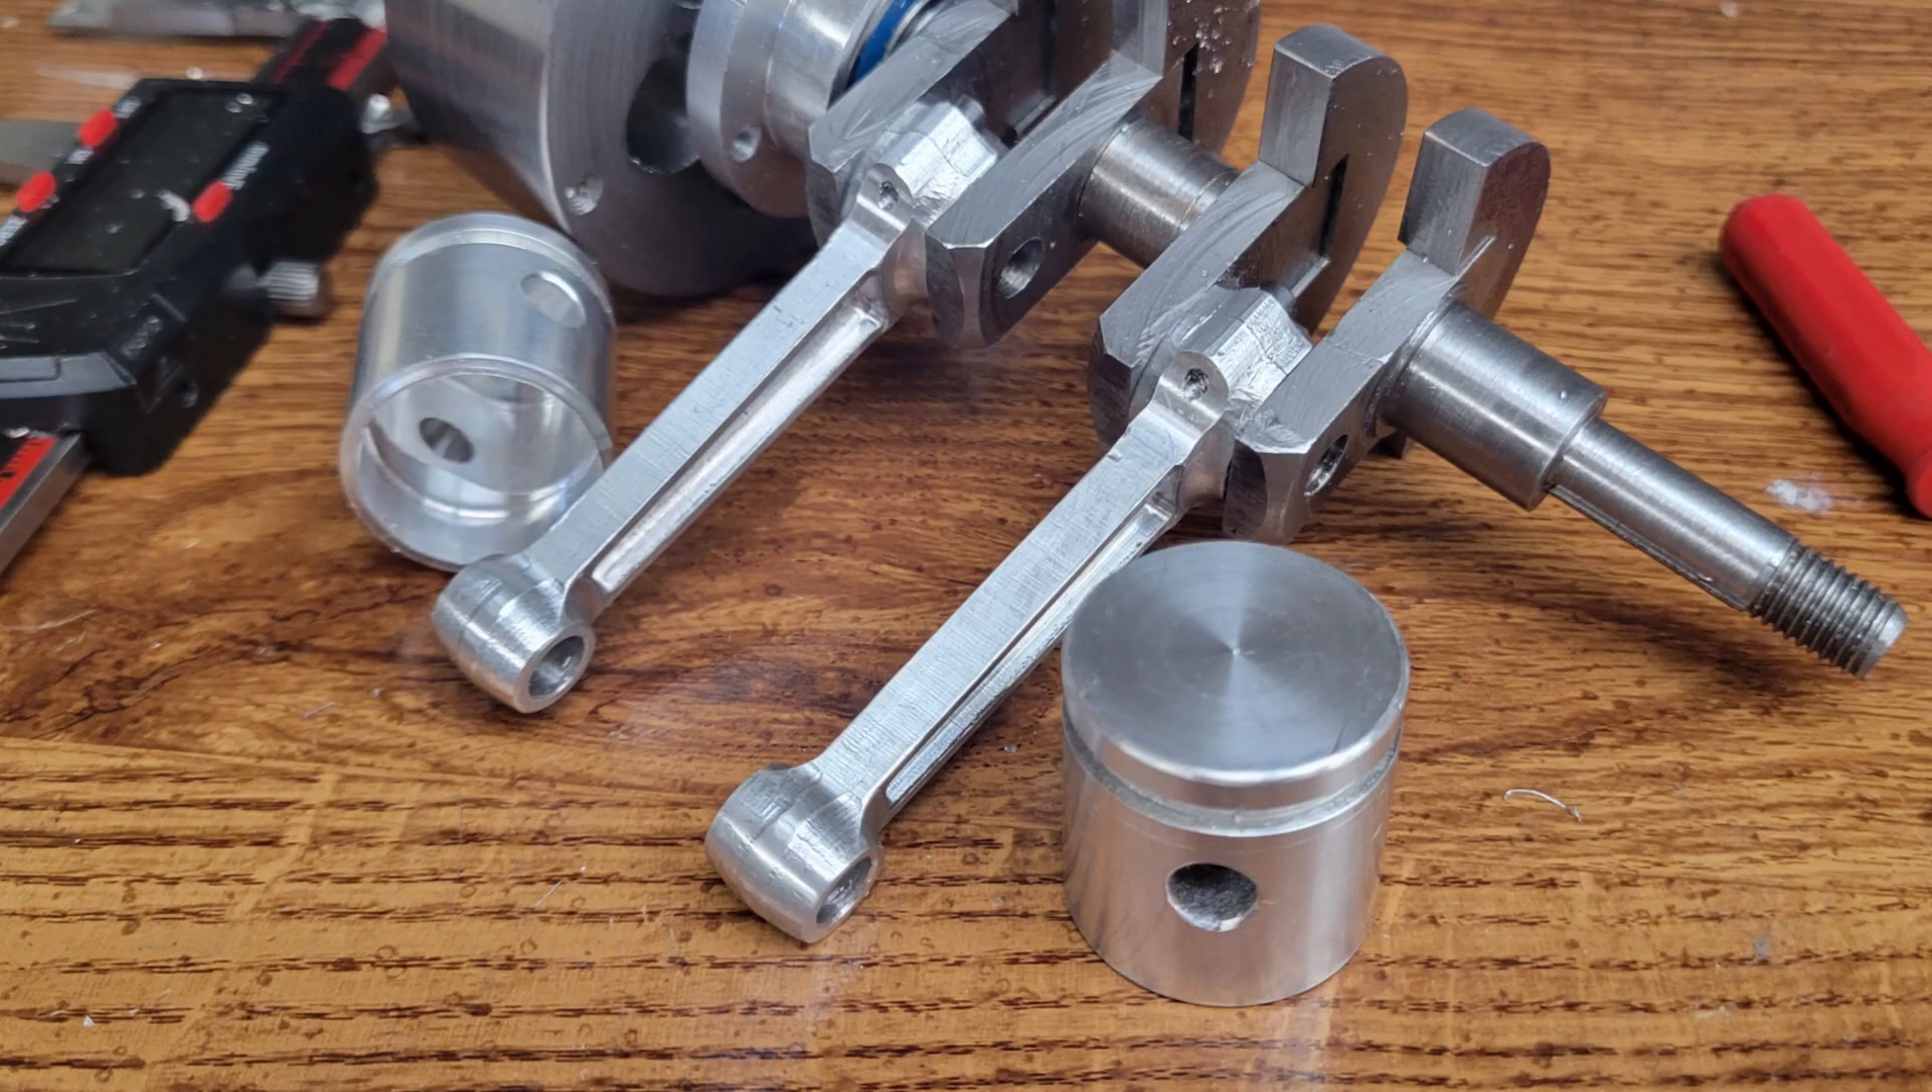Here the con rods are installed on our crankshaft.